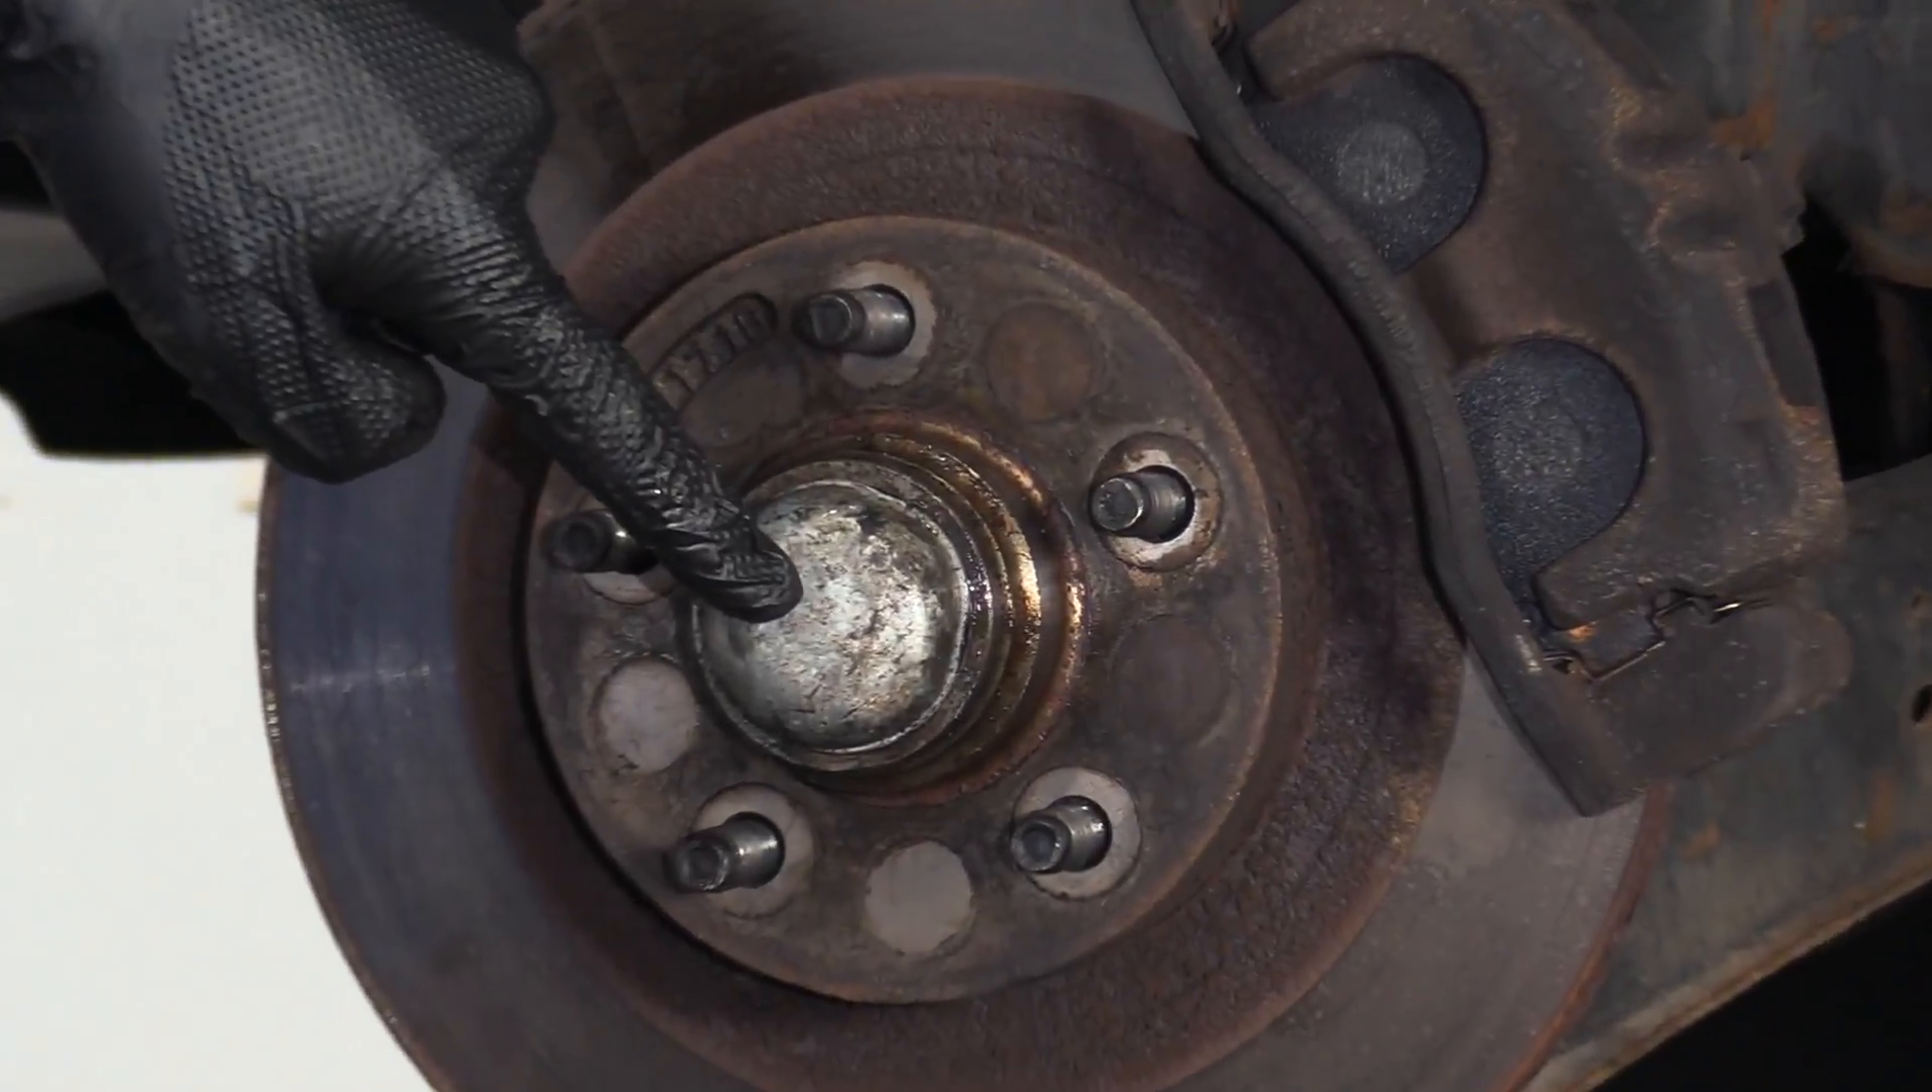So now that we have the wheel off, we have a view of where the bearings are going to be.